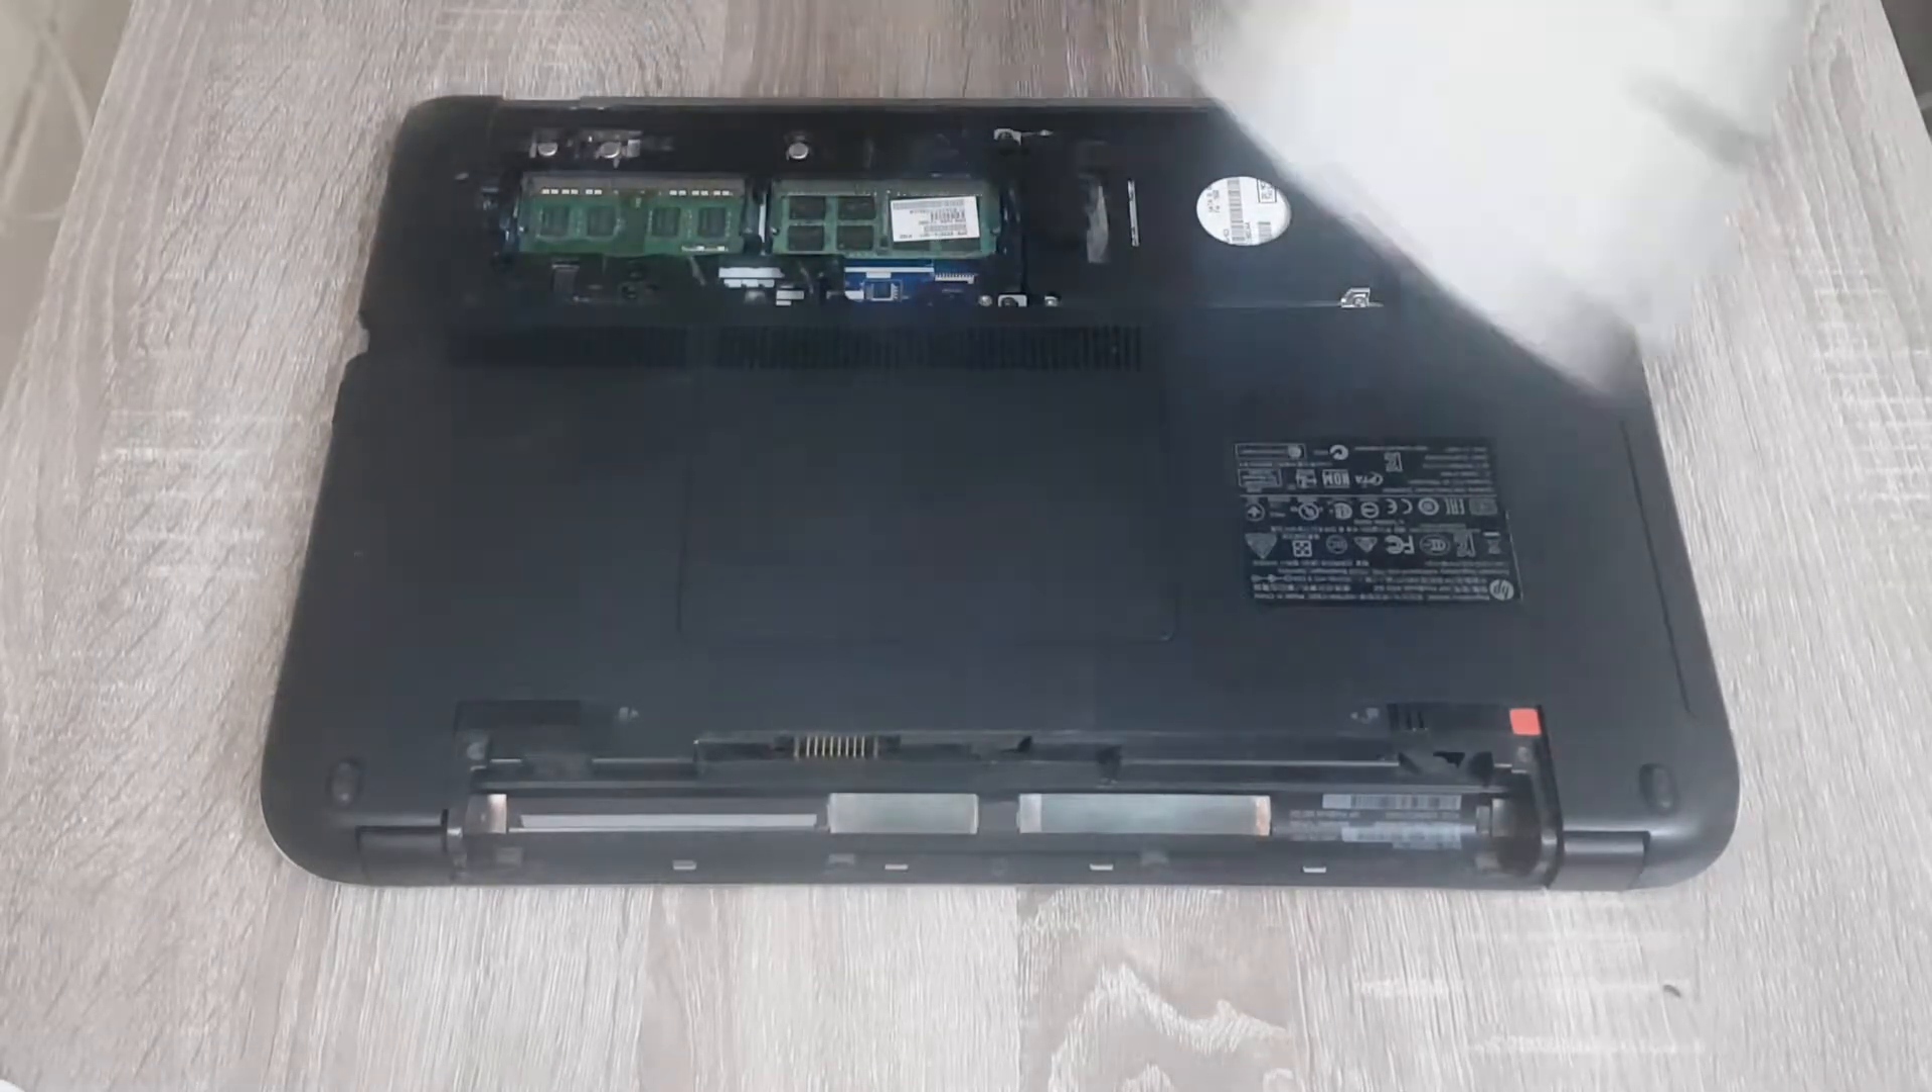So the cover is now removed.